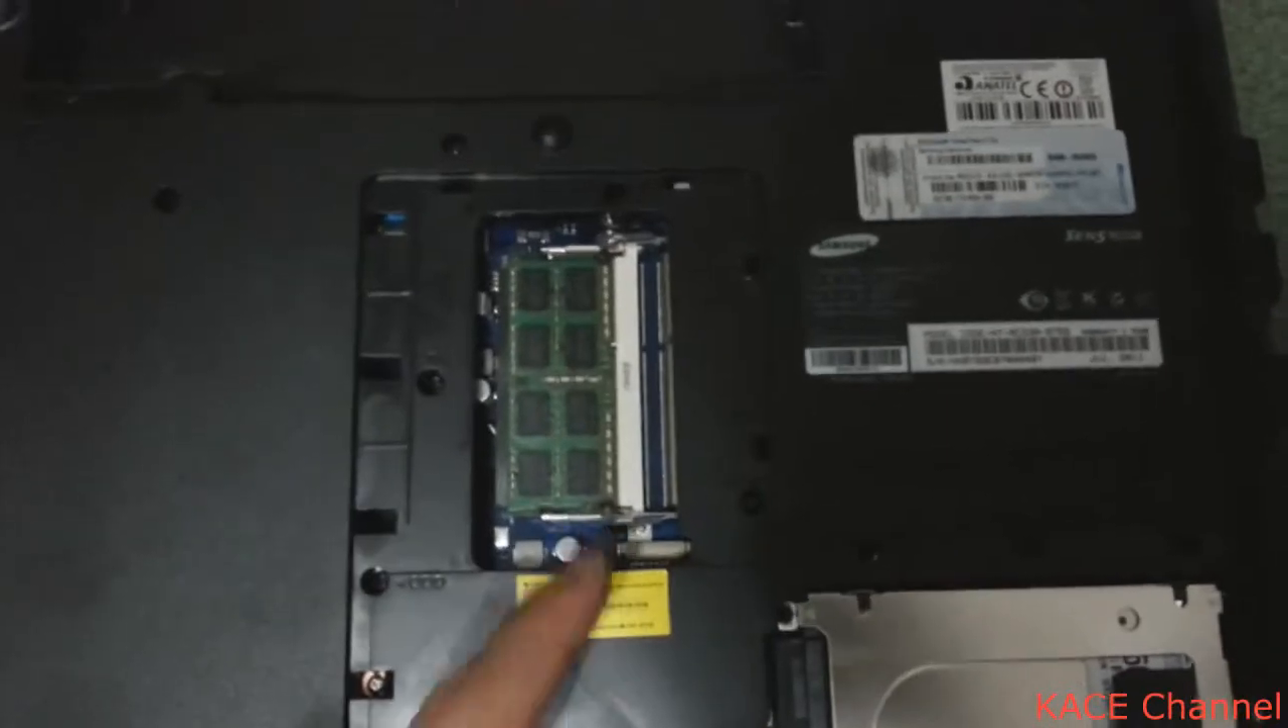And I have one RAM installed in the laptop.